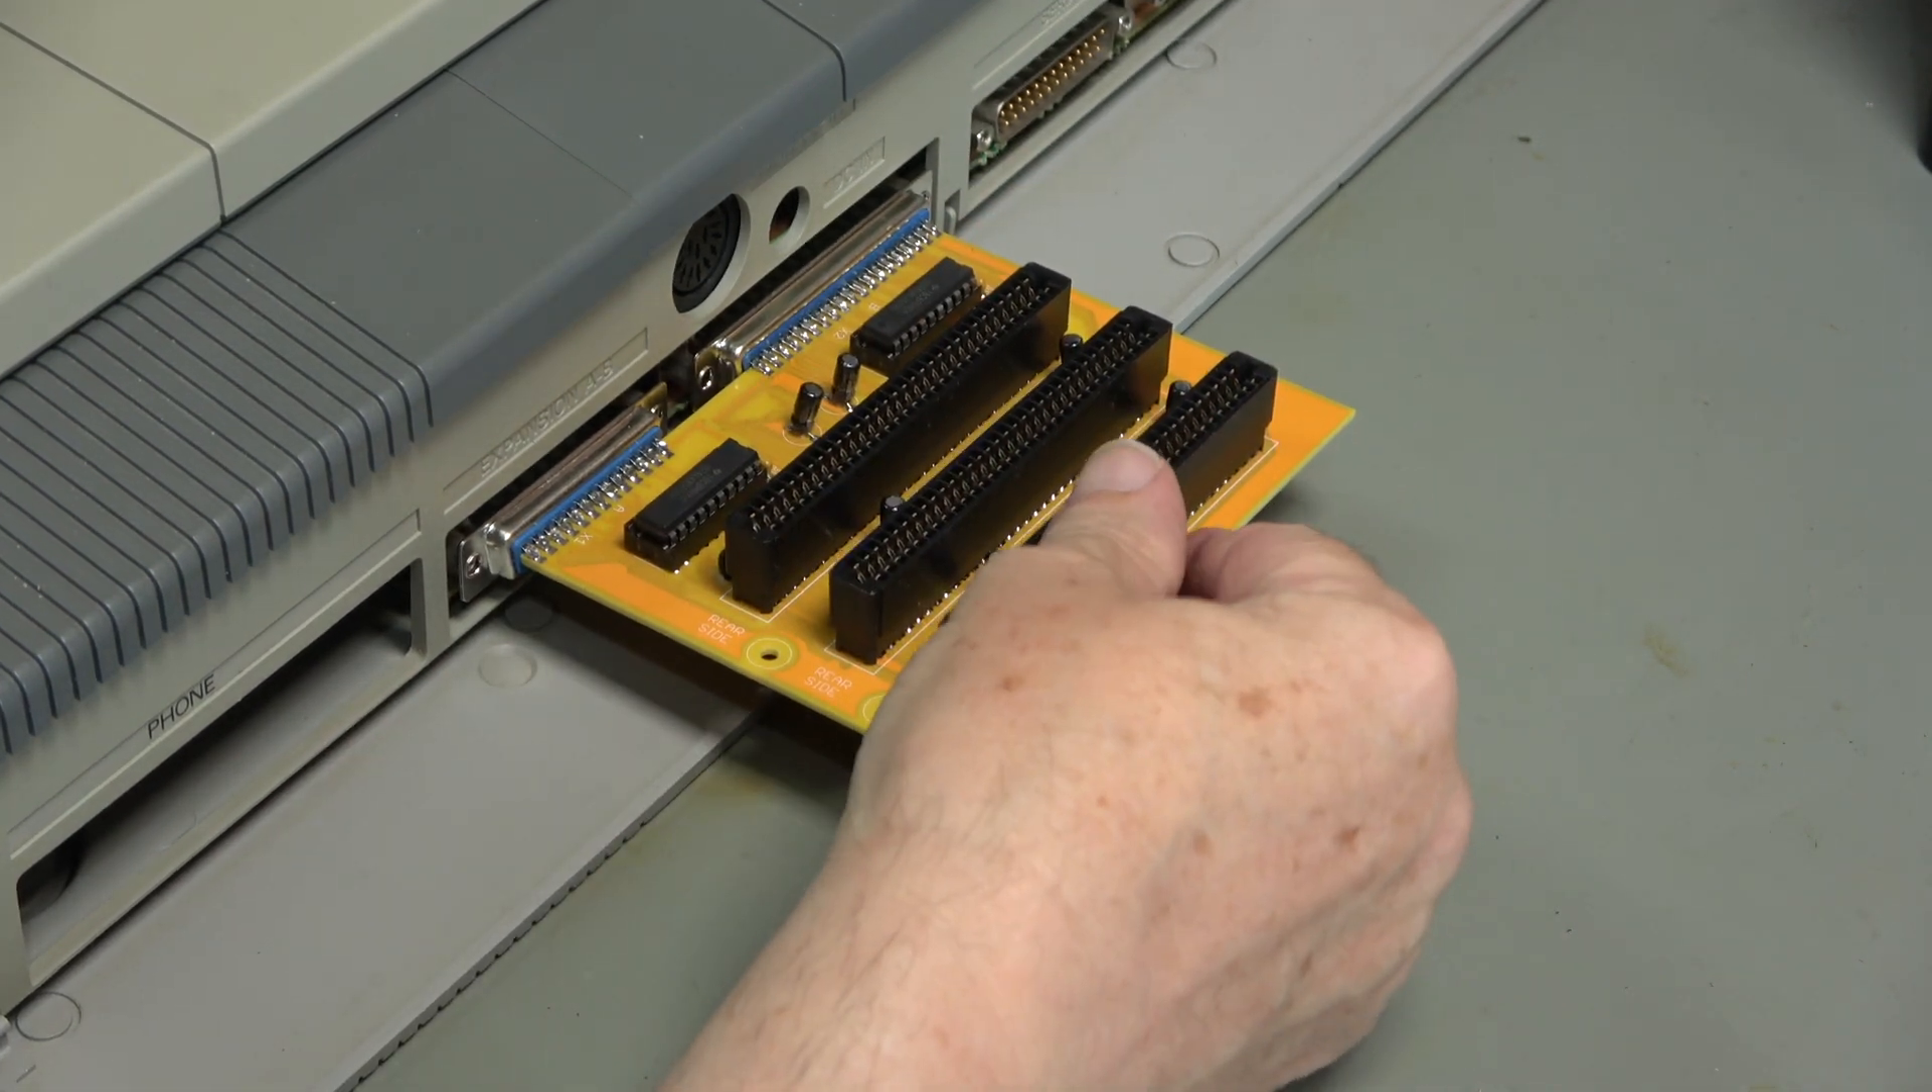Now there's one last thing that we have not done and that is to put some feet in here or some standoffs in here.